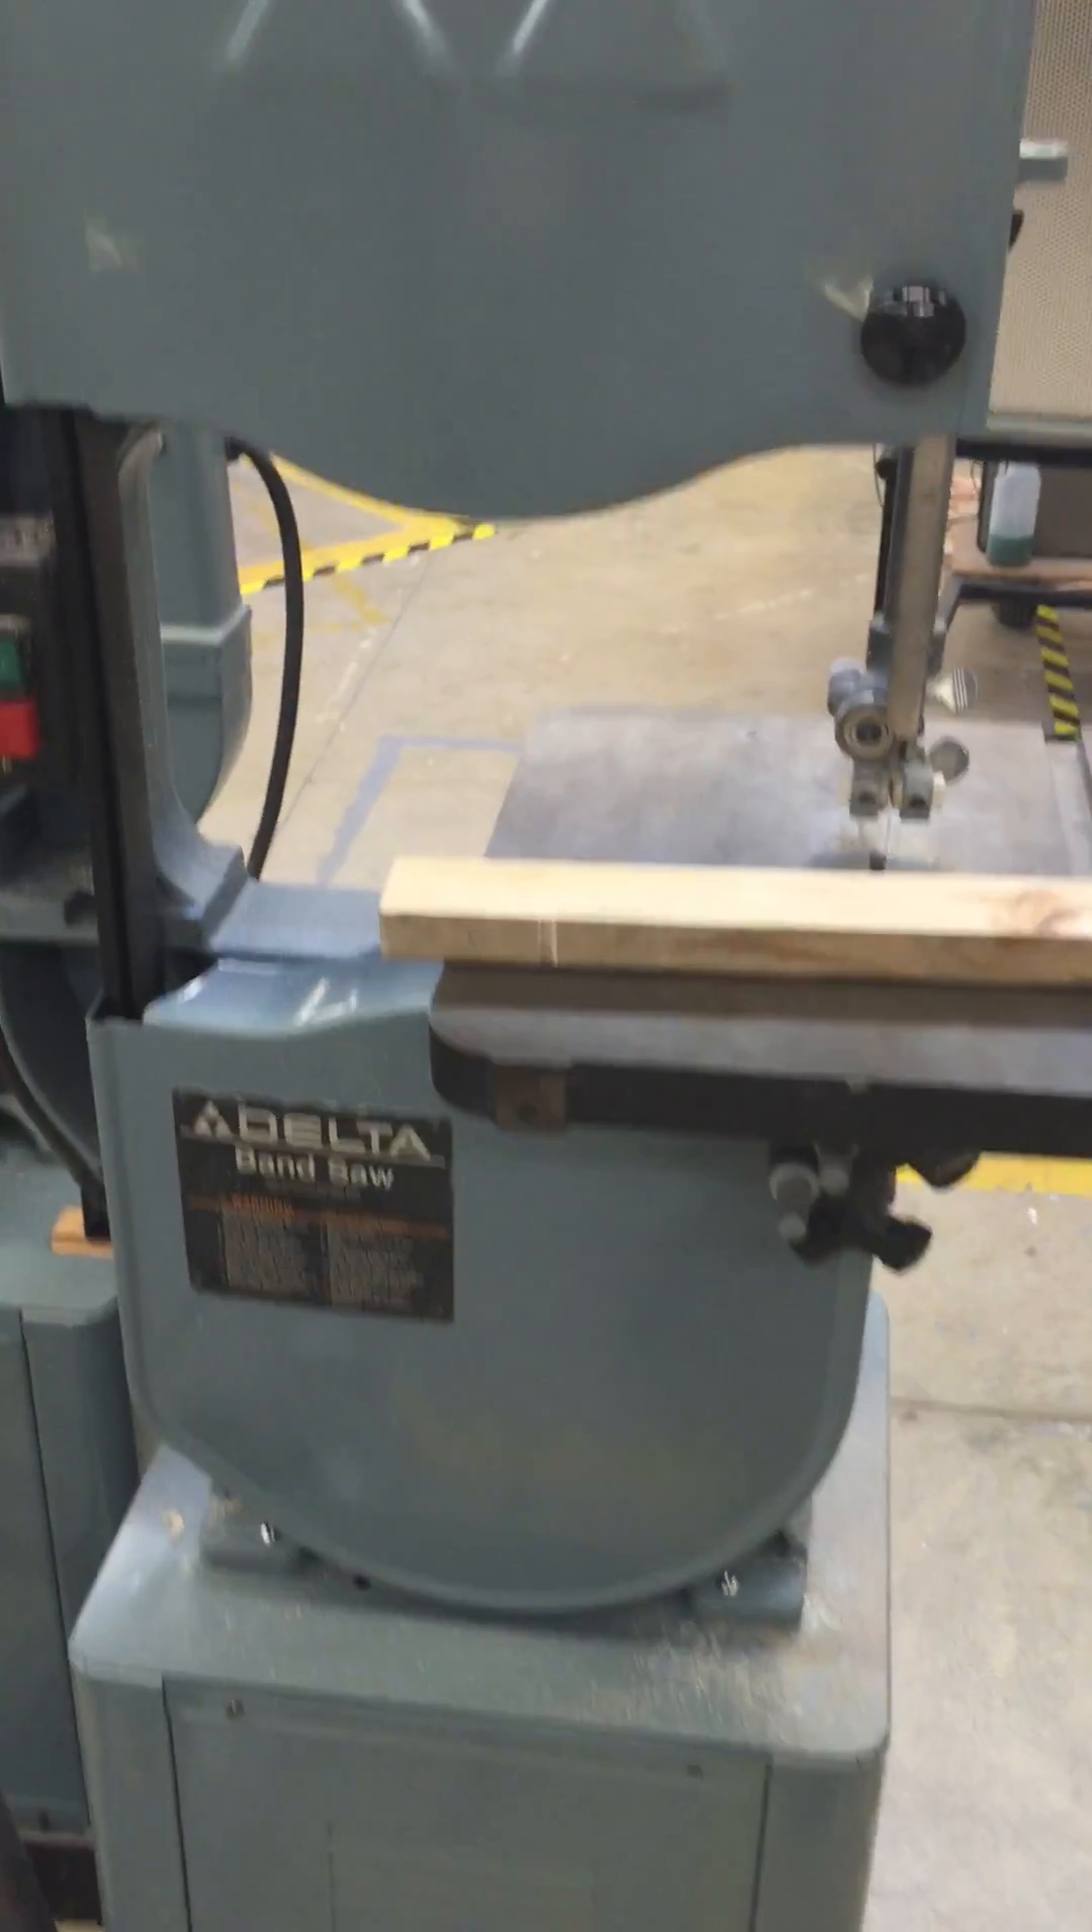The wheel covers are in place.